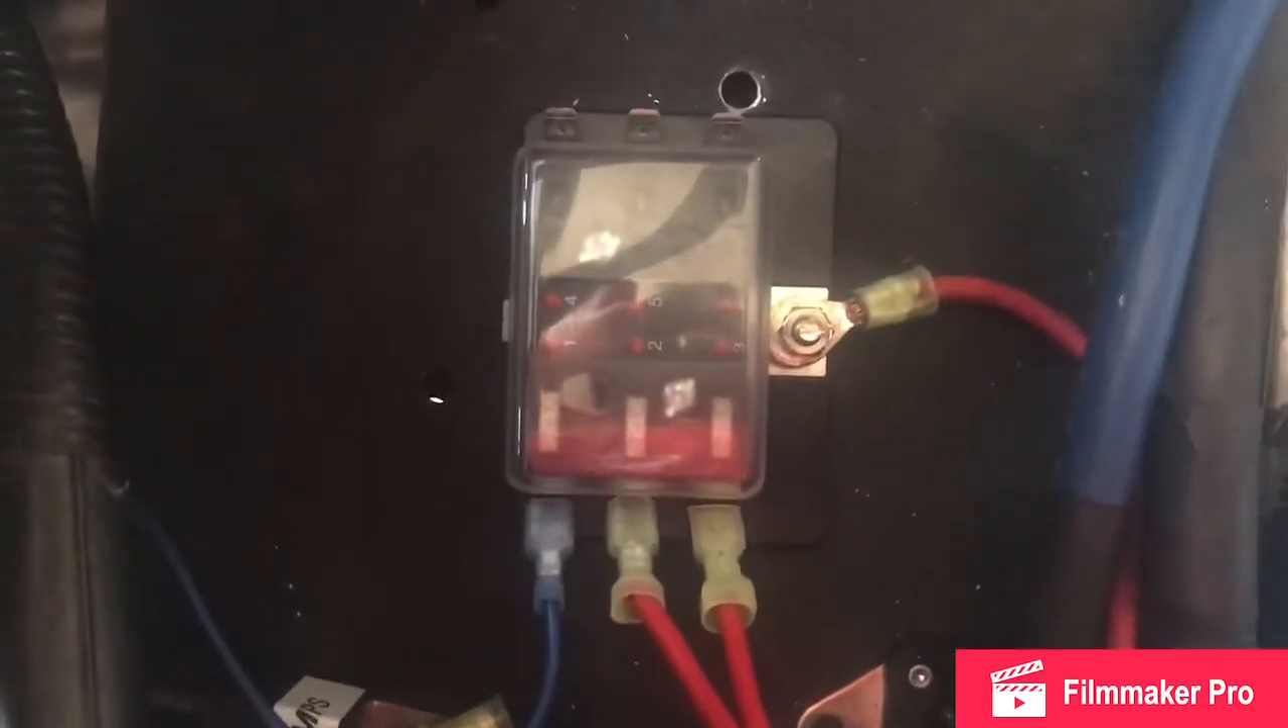We've actually created a new fuse panel underneath the hood.